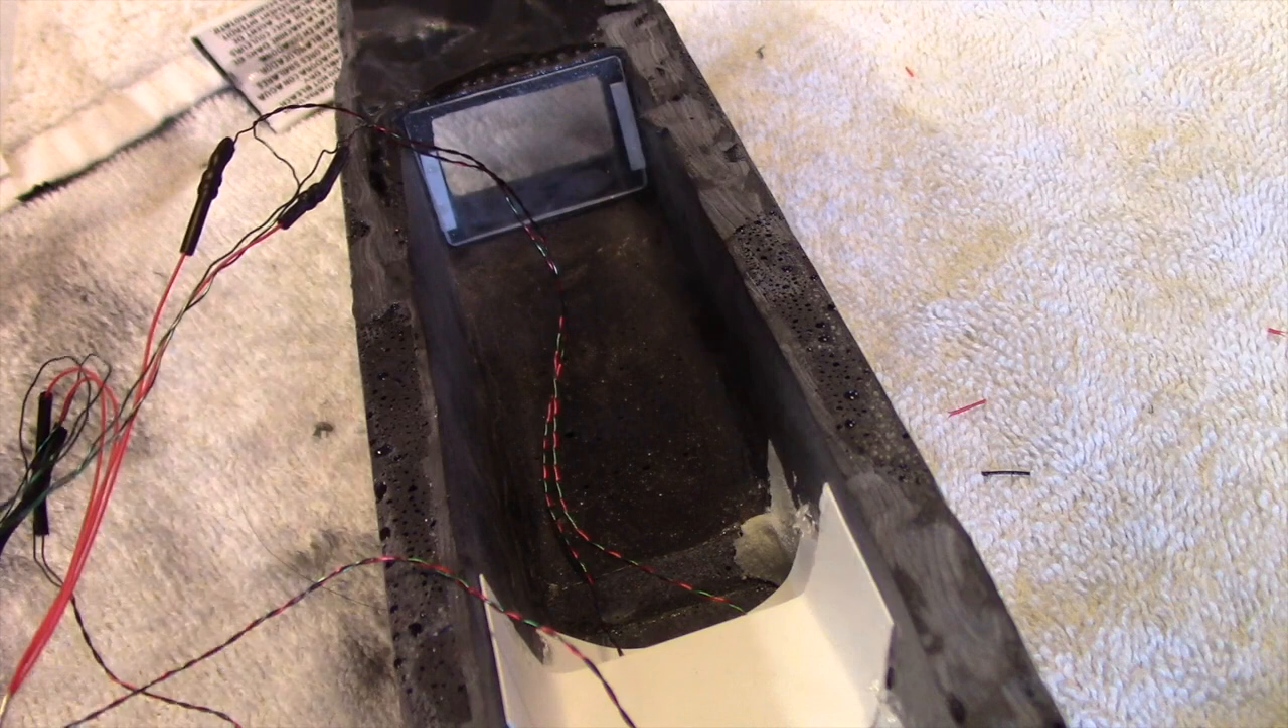You can see I created this little lens here out of some styrene plastic and I've glued it into place.